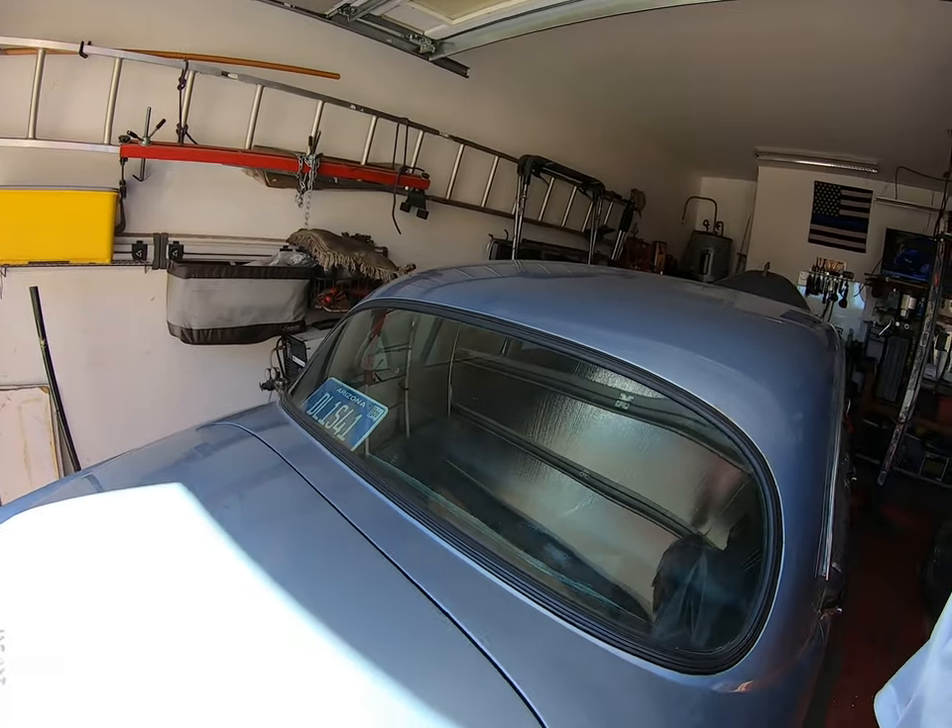He's got the chrome strips to put in here he just hasn't put them in yet.